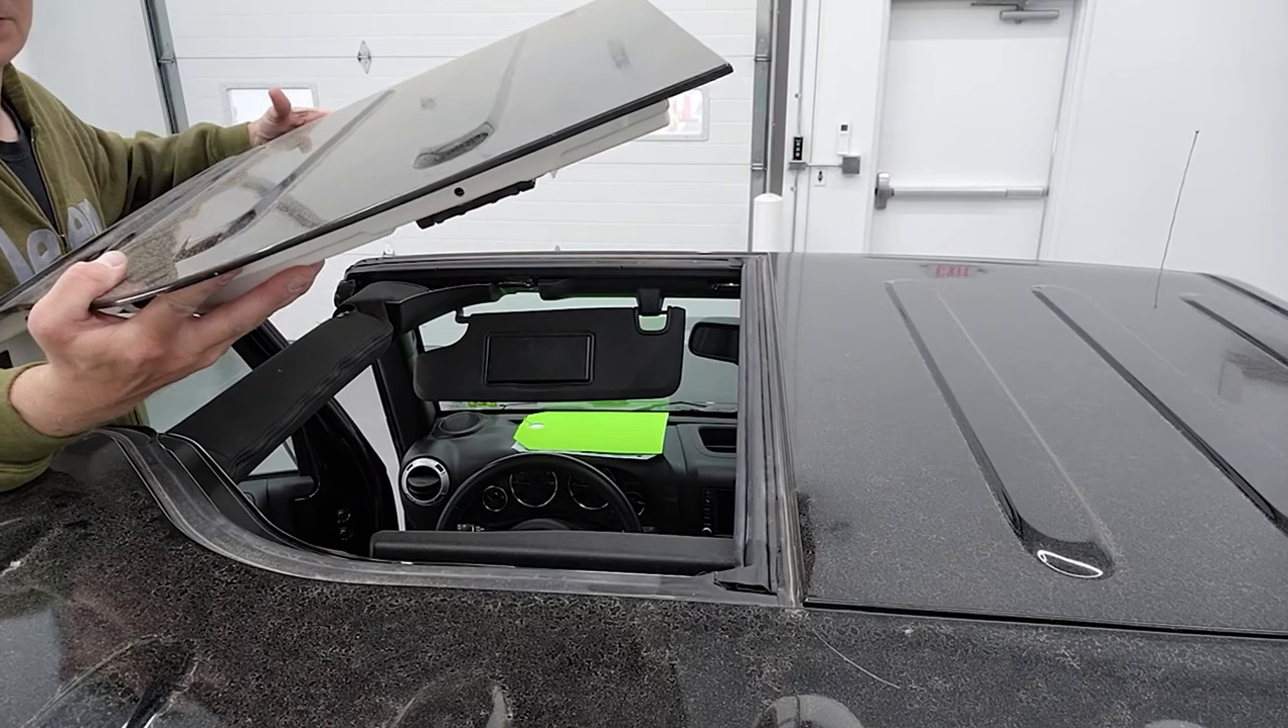So now that we got all our quick disconnects and our screws out of the front pieces, you can just lift them up like so.